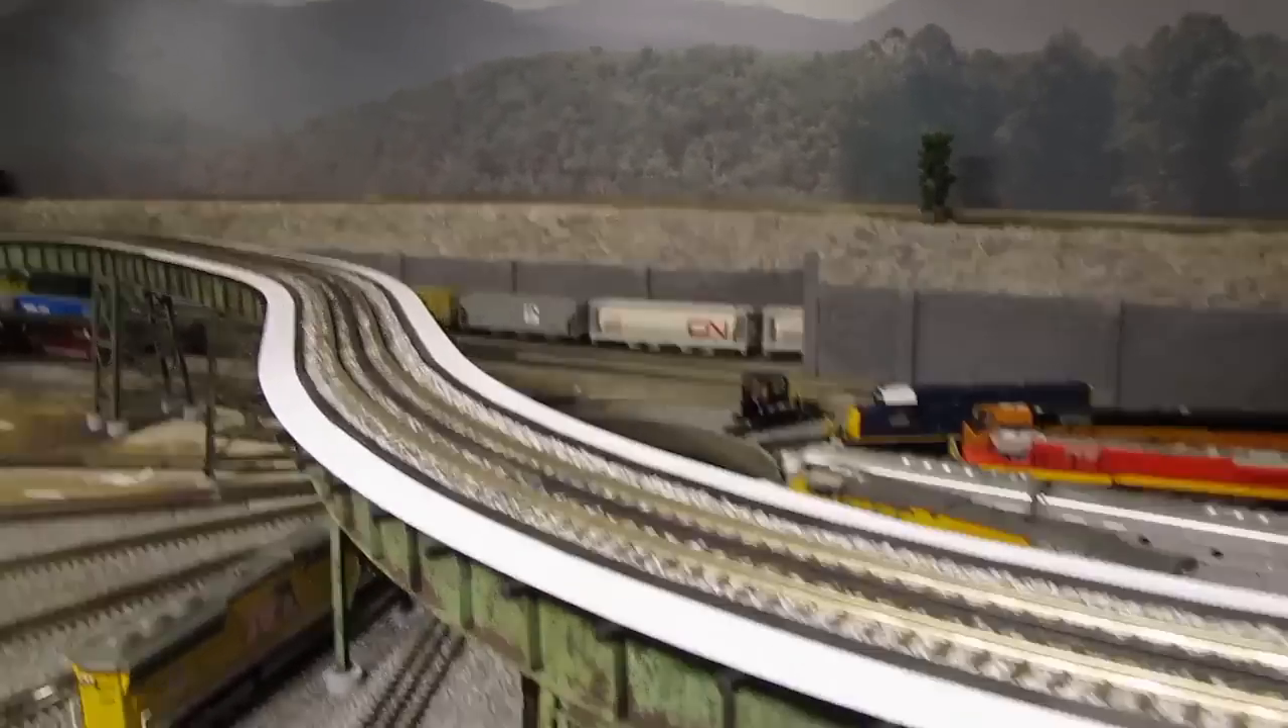And so, now the only thing to do is to add the handrails.